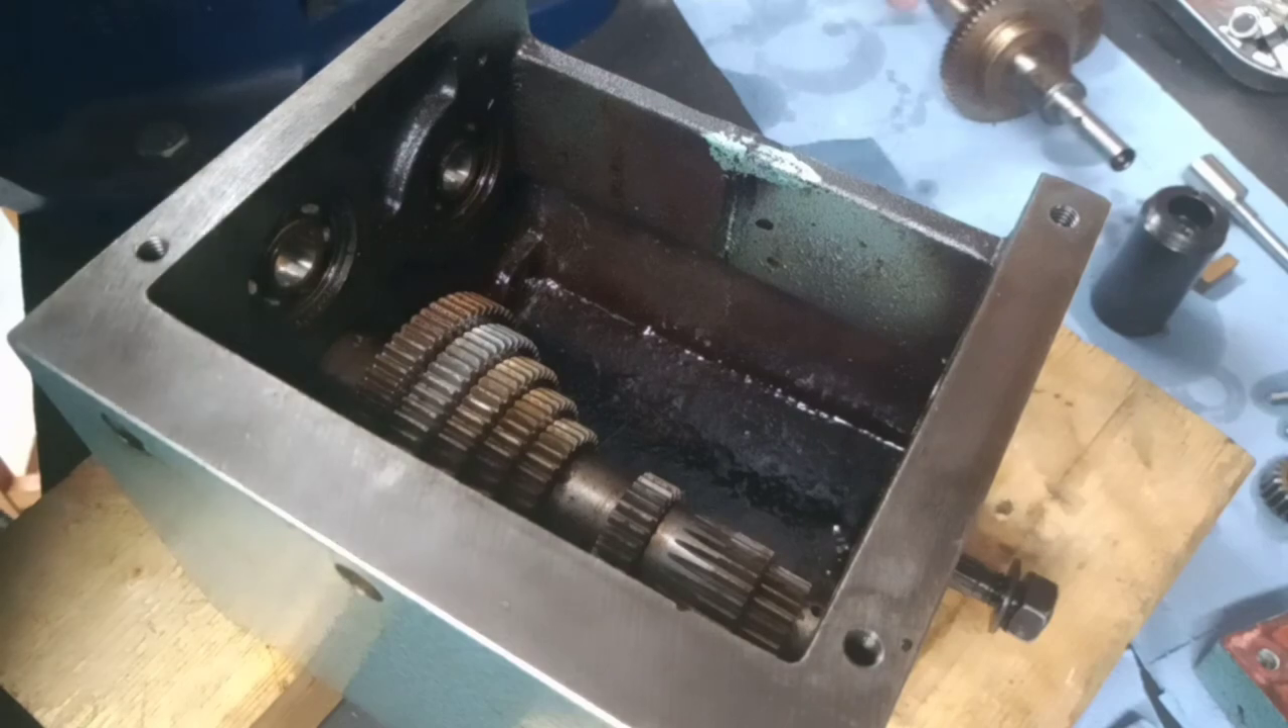So we now have just one shaft left which is the um the lower shaft lots of gears on it and get you into a position where you can see that and you're going along with me on this.